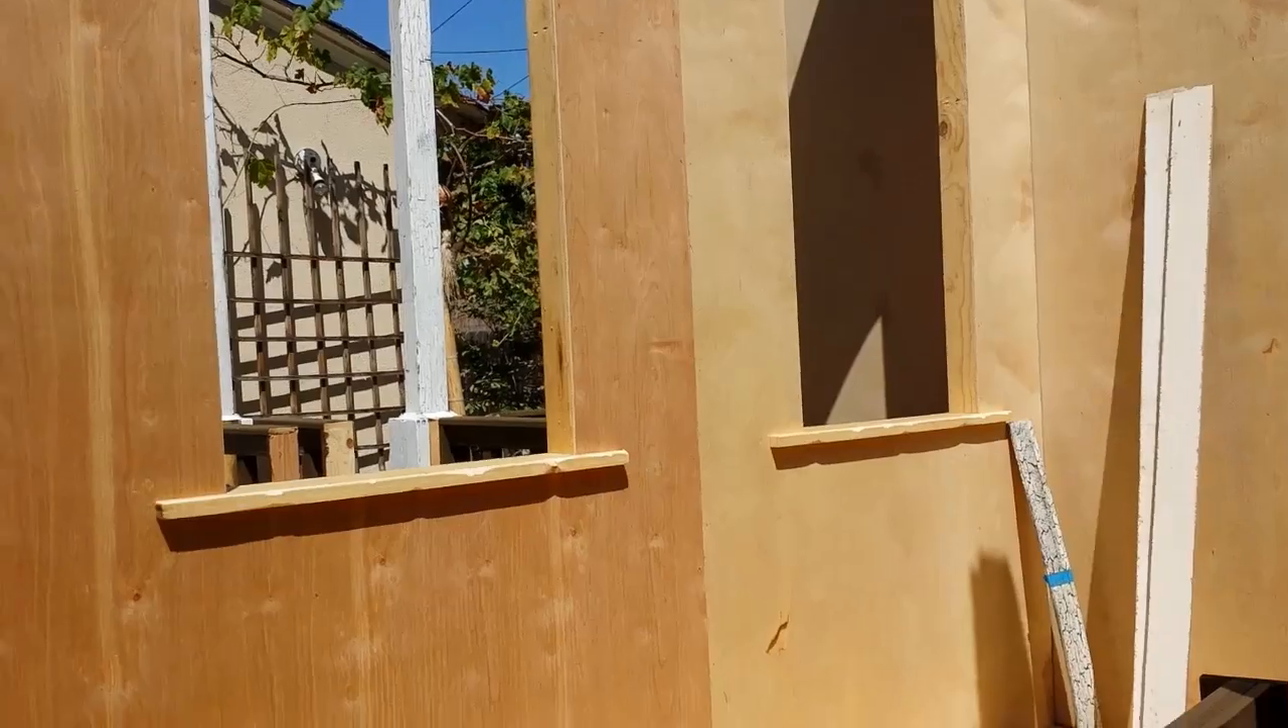Chris is starting to put trim in the windows.